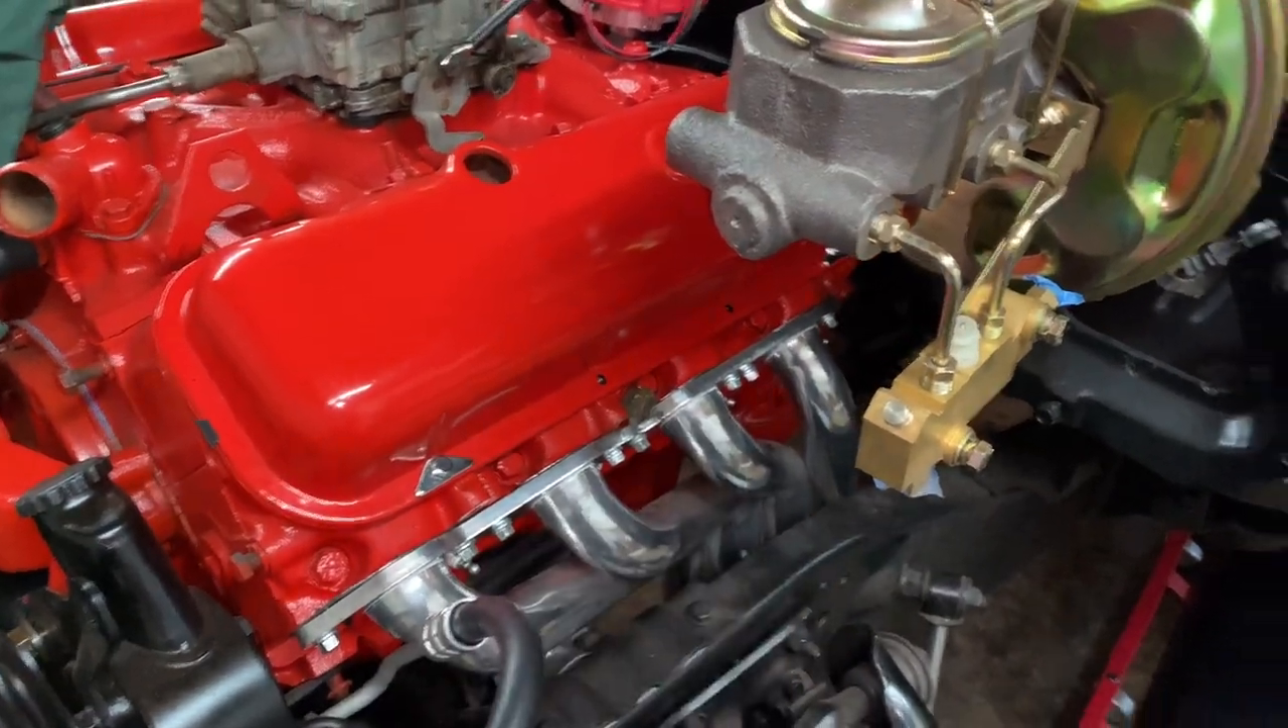Dad got the valve covers on it we gotta get some more bolts down there.